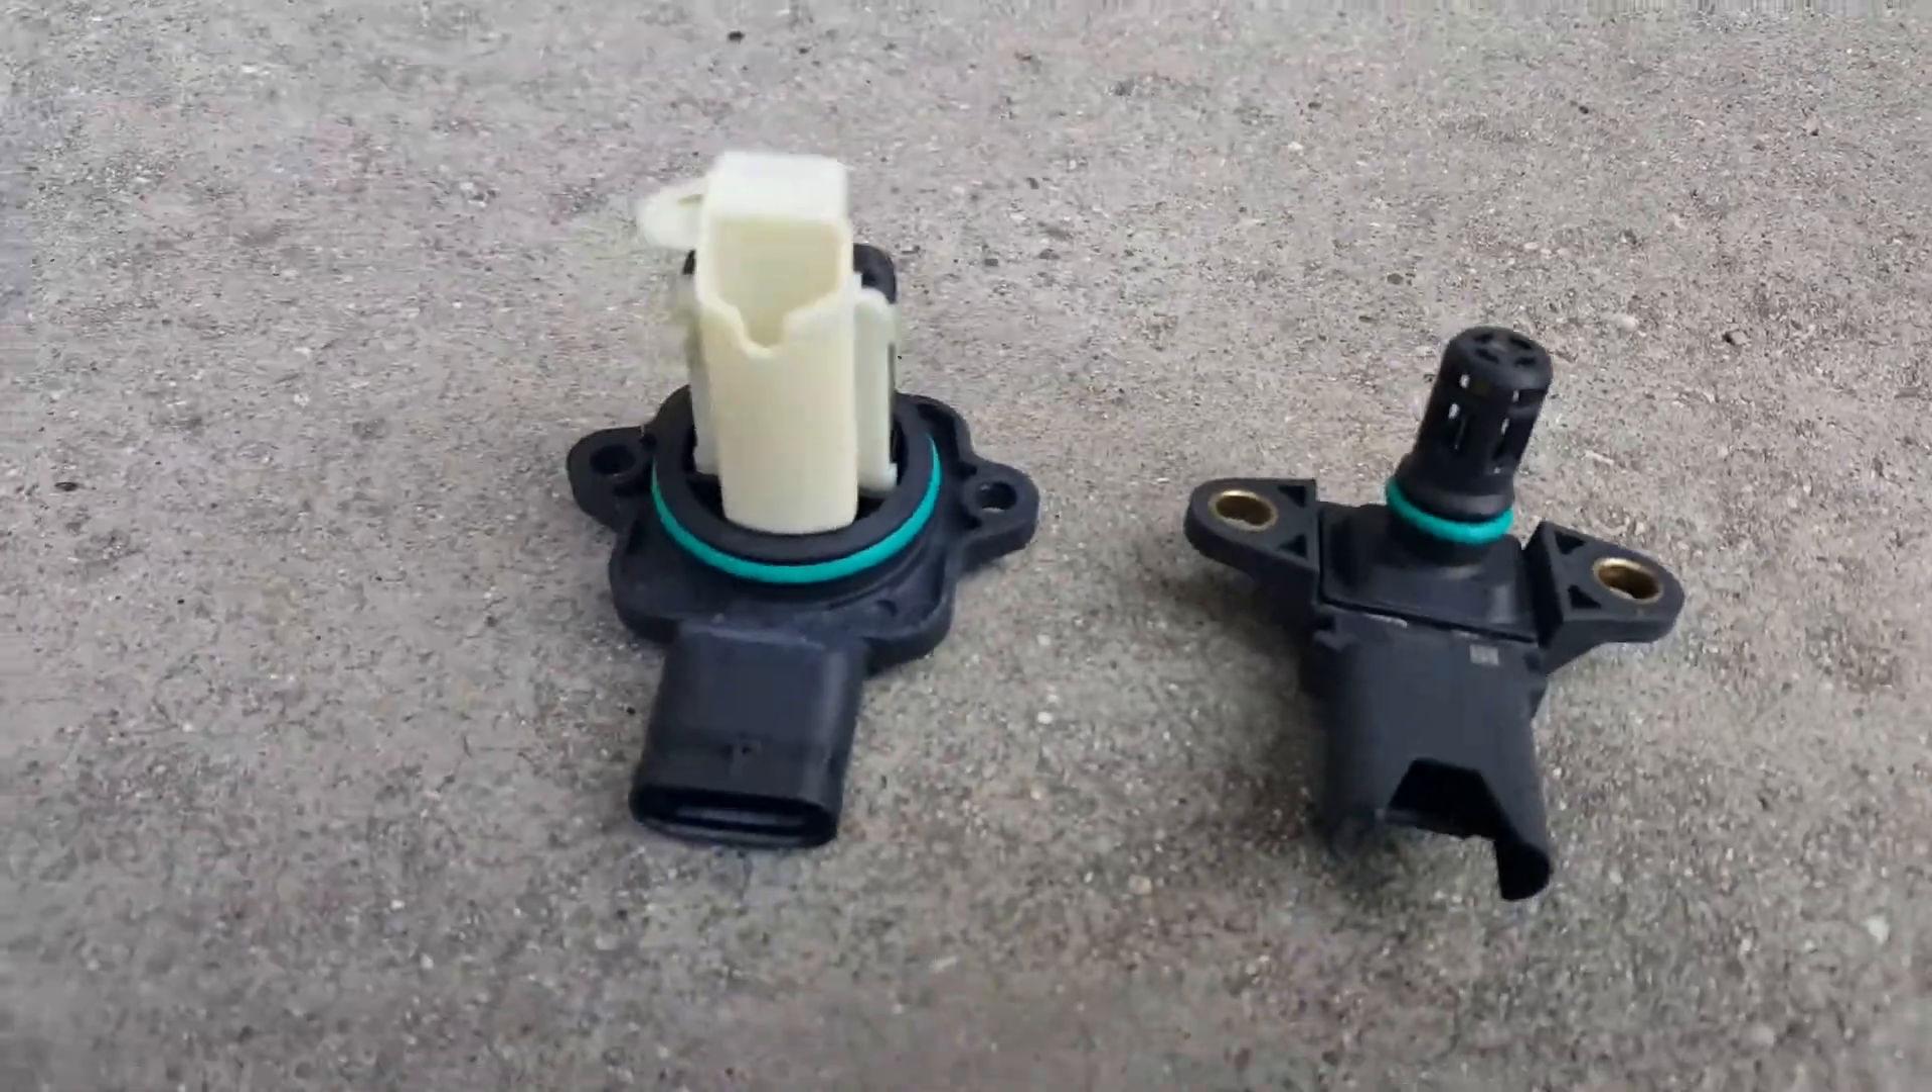Alright, so now we've got both sensors out.